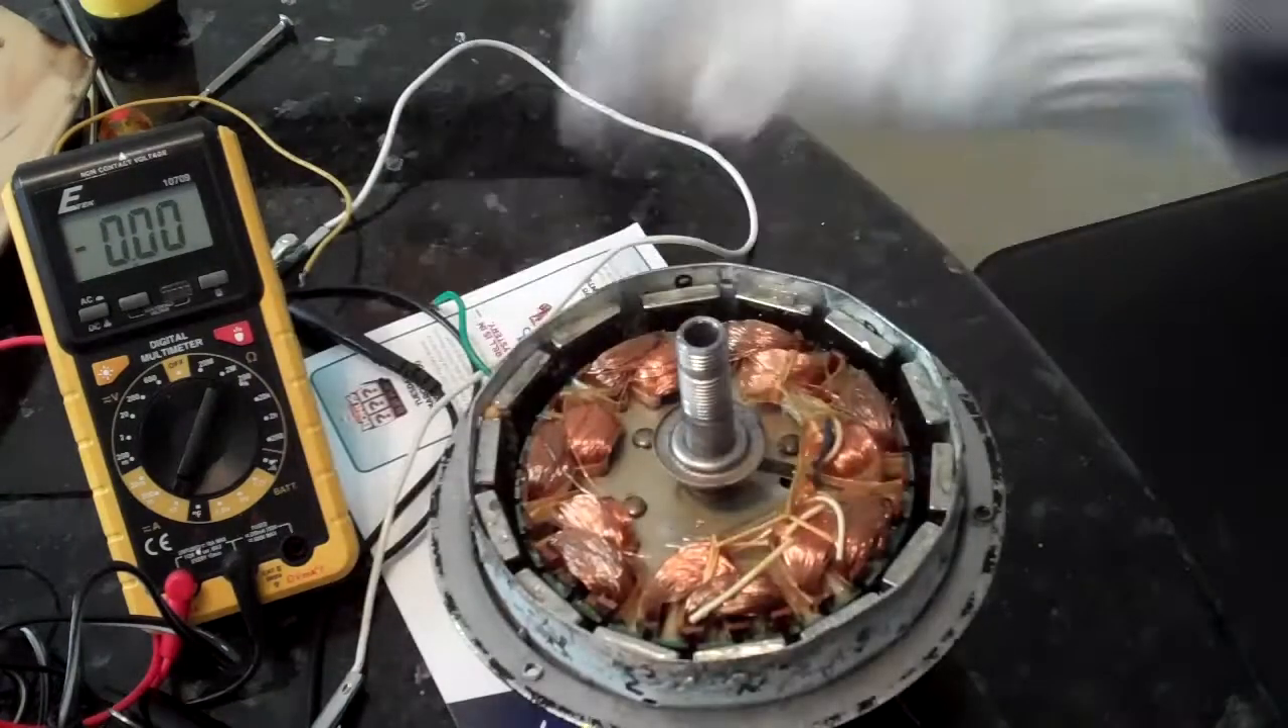Of course, I have a cover. I haven't put that on yet. But thanks for watching.